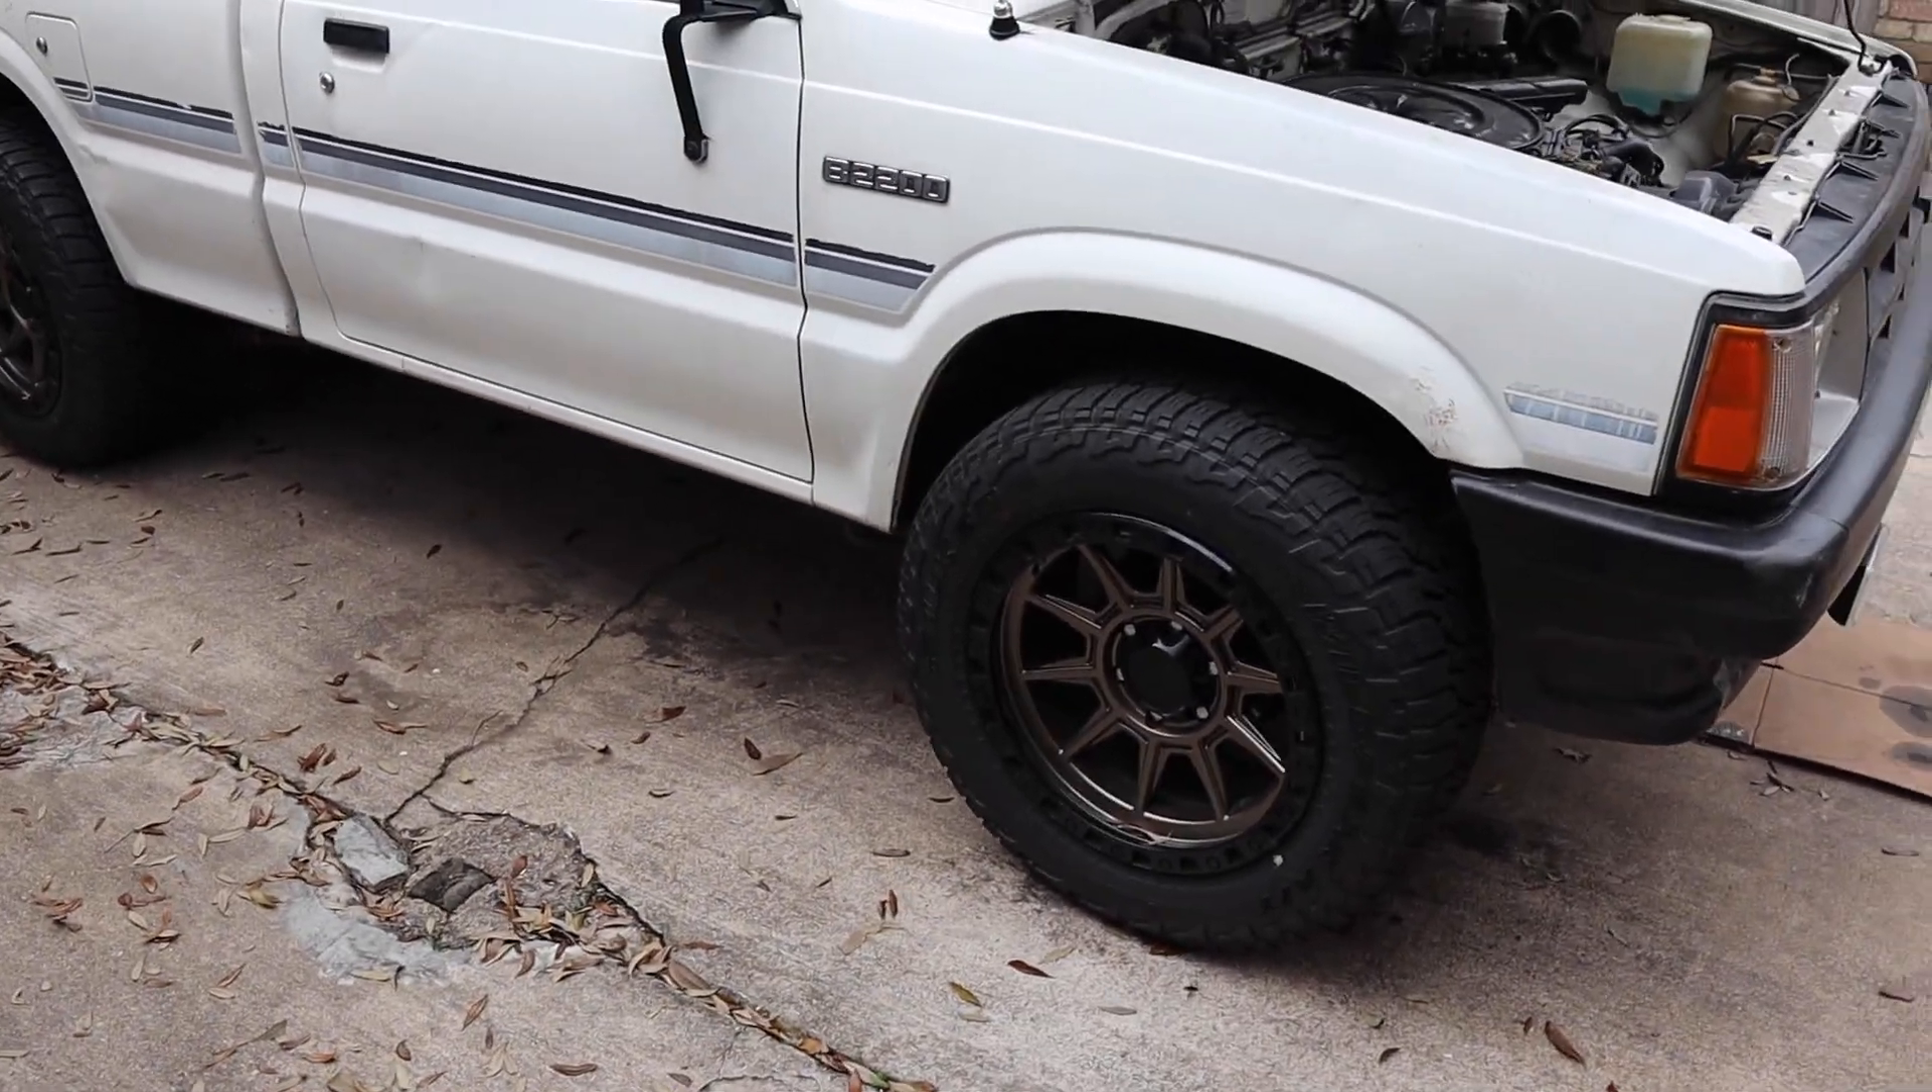Again real quick I think the last time you guys saw the truck in the channel we added this big wheels as a bit of a joke just to see if they fit they actually did fit.